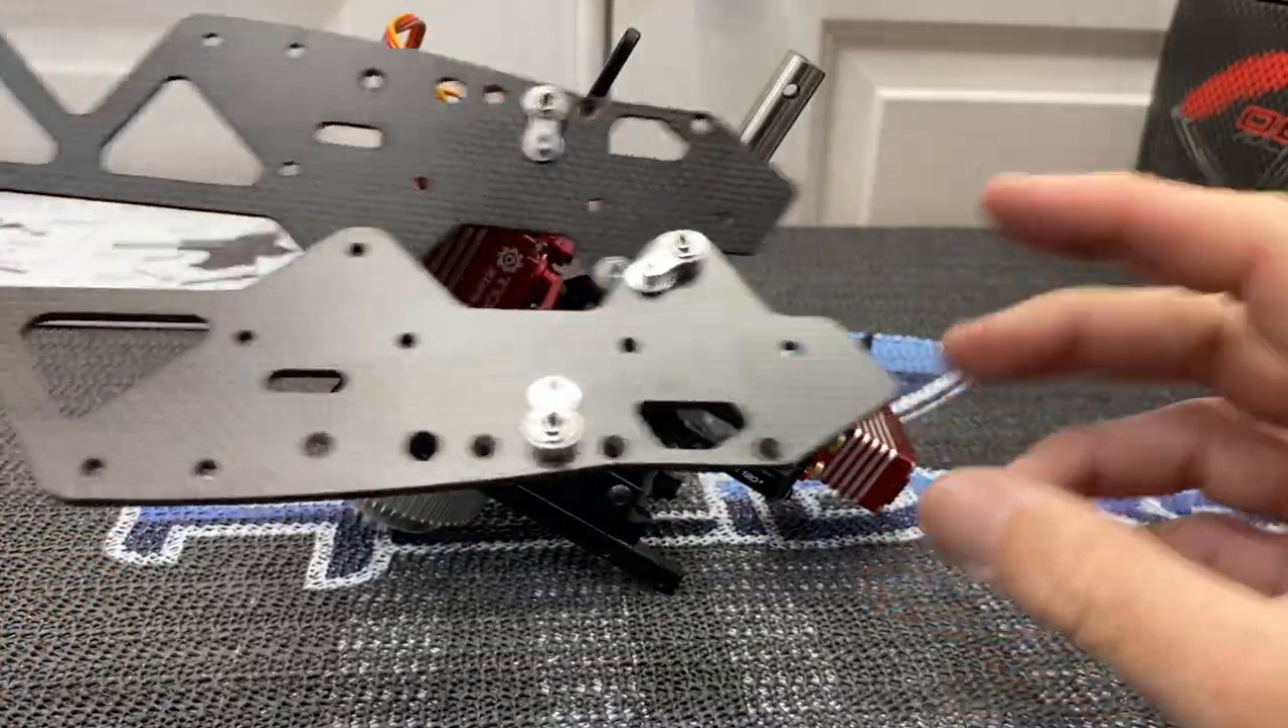We have a left side and a right side of the upper frame assembled as you can see here one's left one's right they're just mirrored opposite of each other.